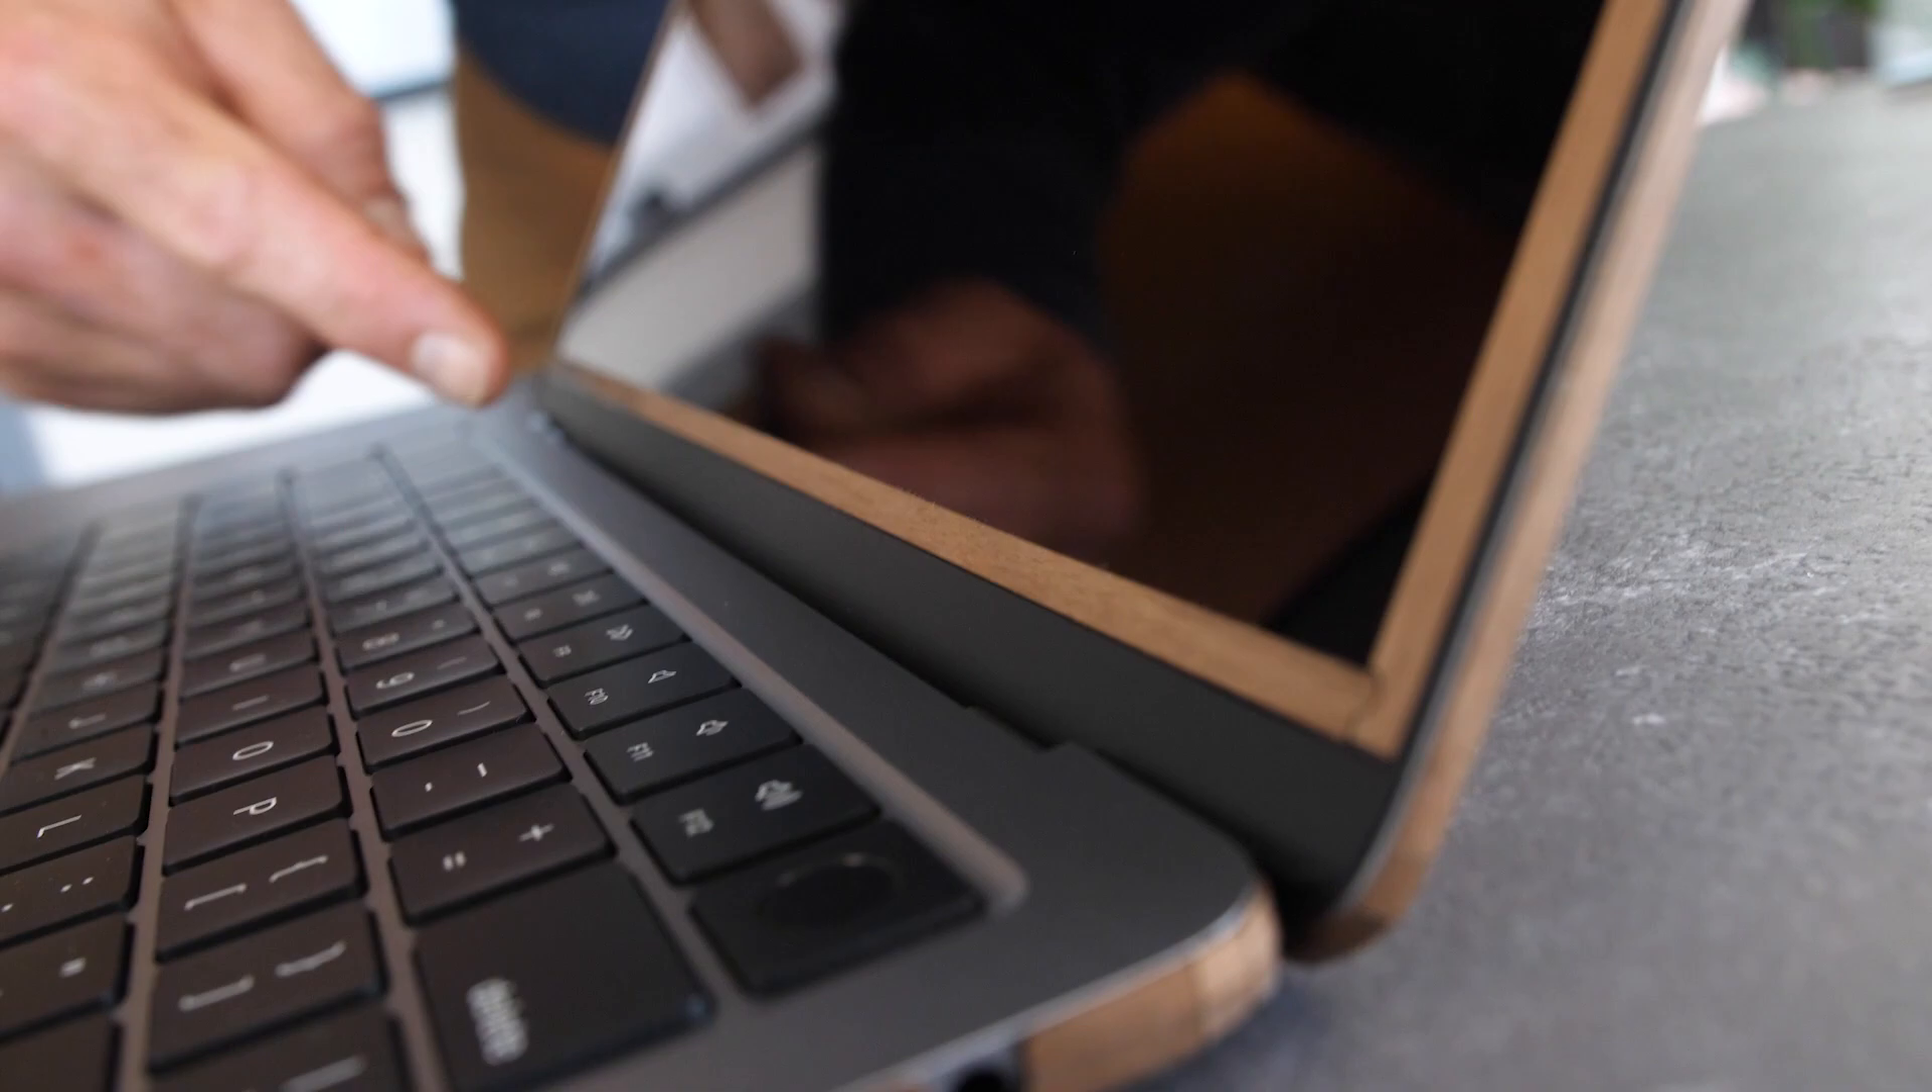And there you go, you have a nice wood frame around the screen.